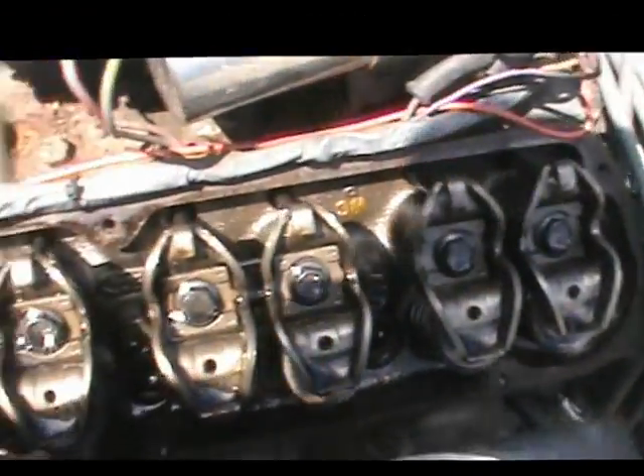So, as you guys can see, I yanked the valve covers off.